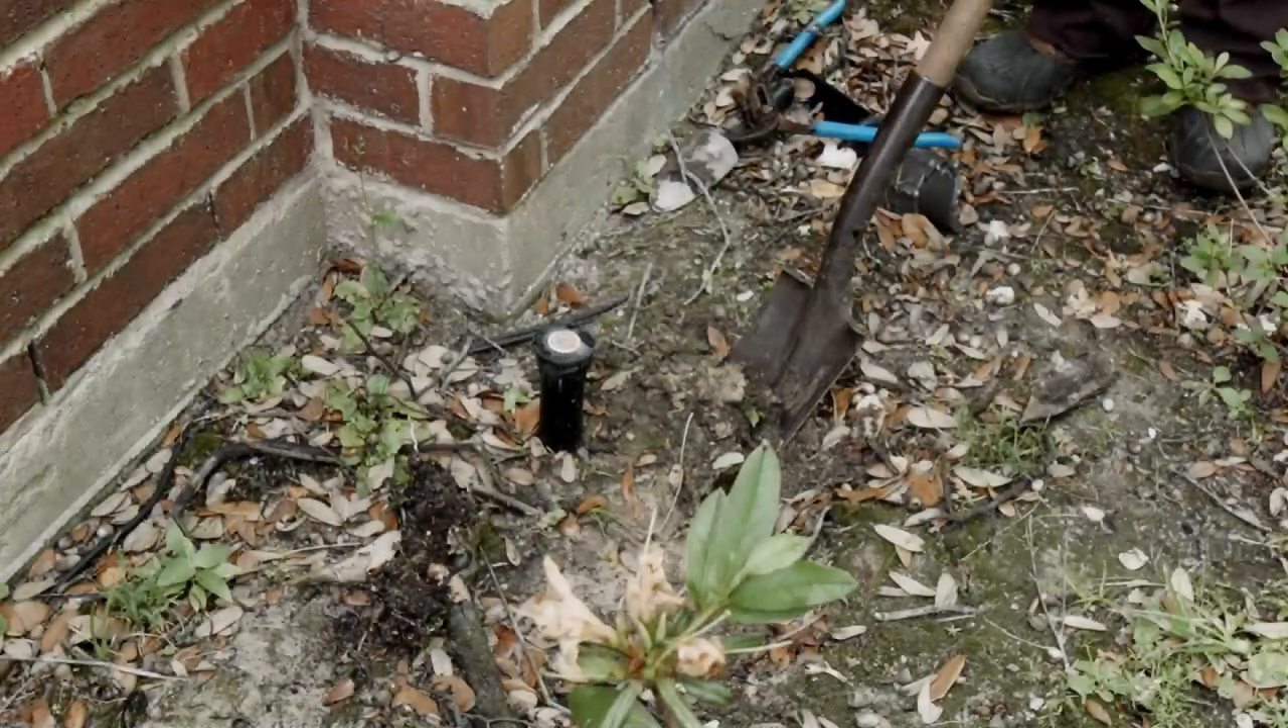We've got a pop-up that's sticking up several inches too high.